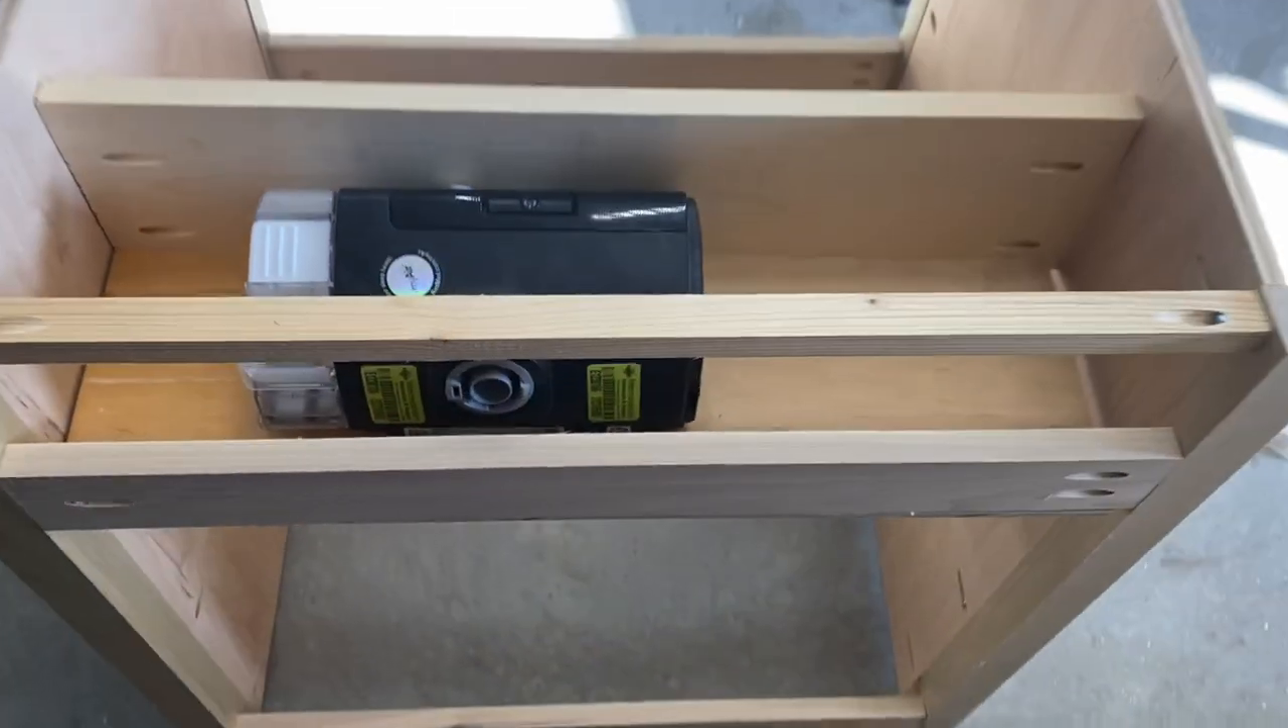Okay, so the CPAP sits down inside there quite nicely.